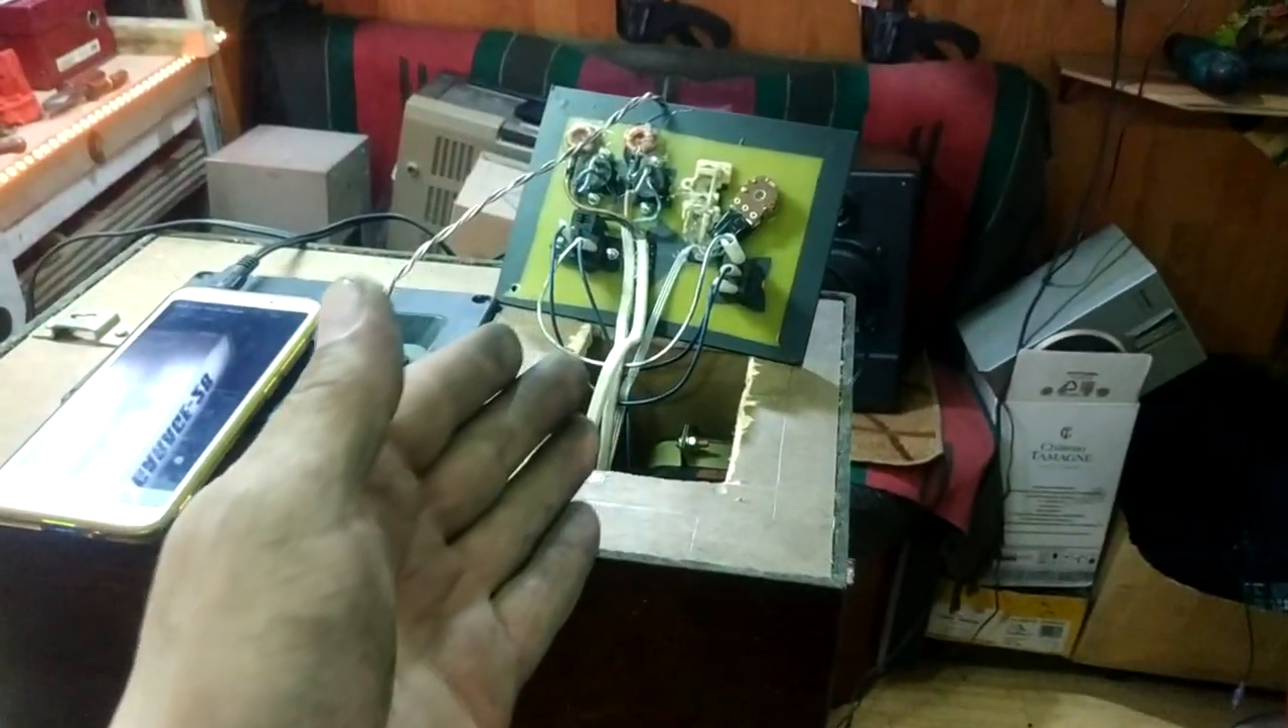В общем осталось только установить сюда панель.